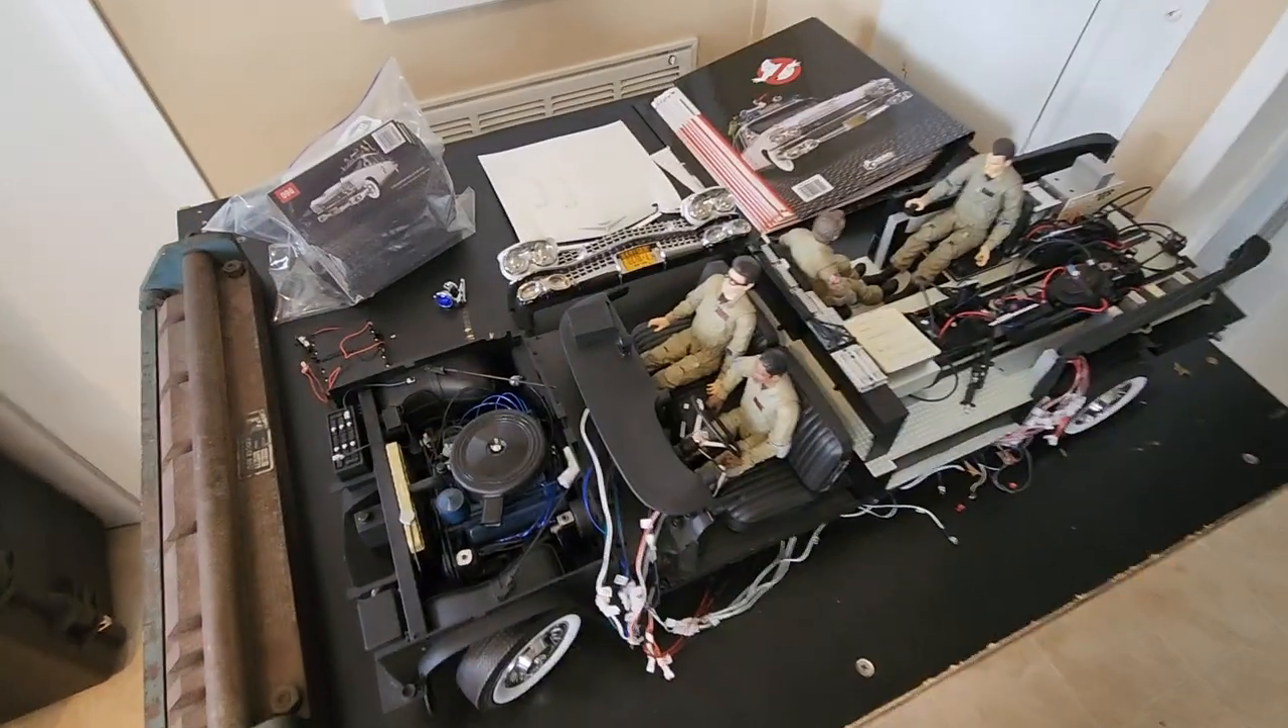These are all my figurines from my Diamond Select and really happy how they fit in there.